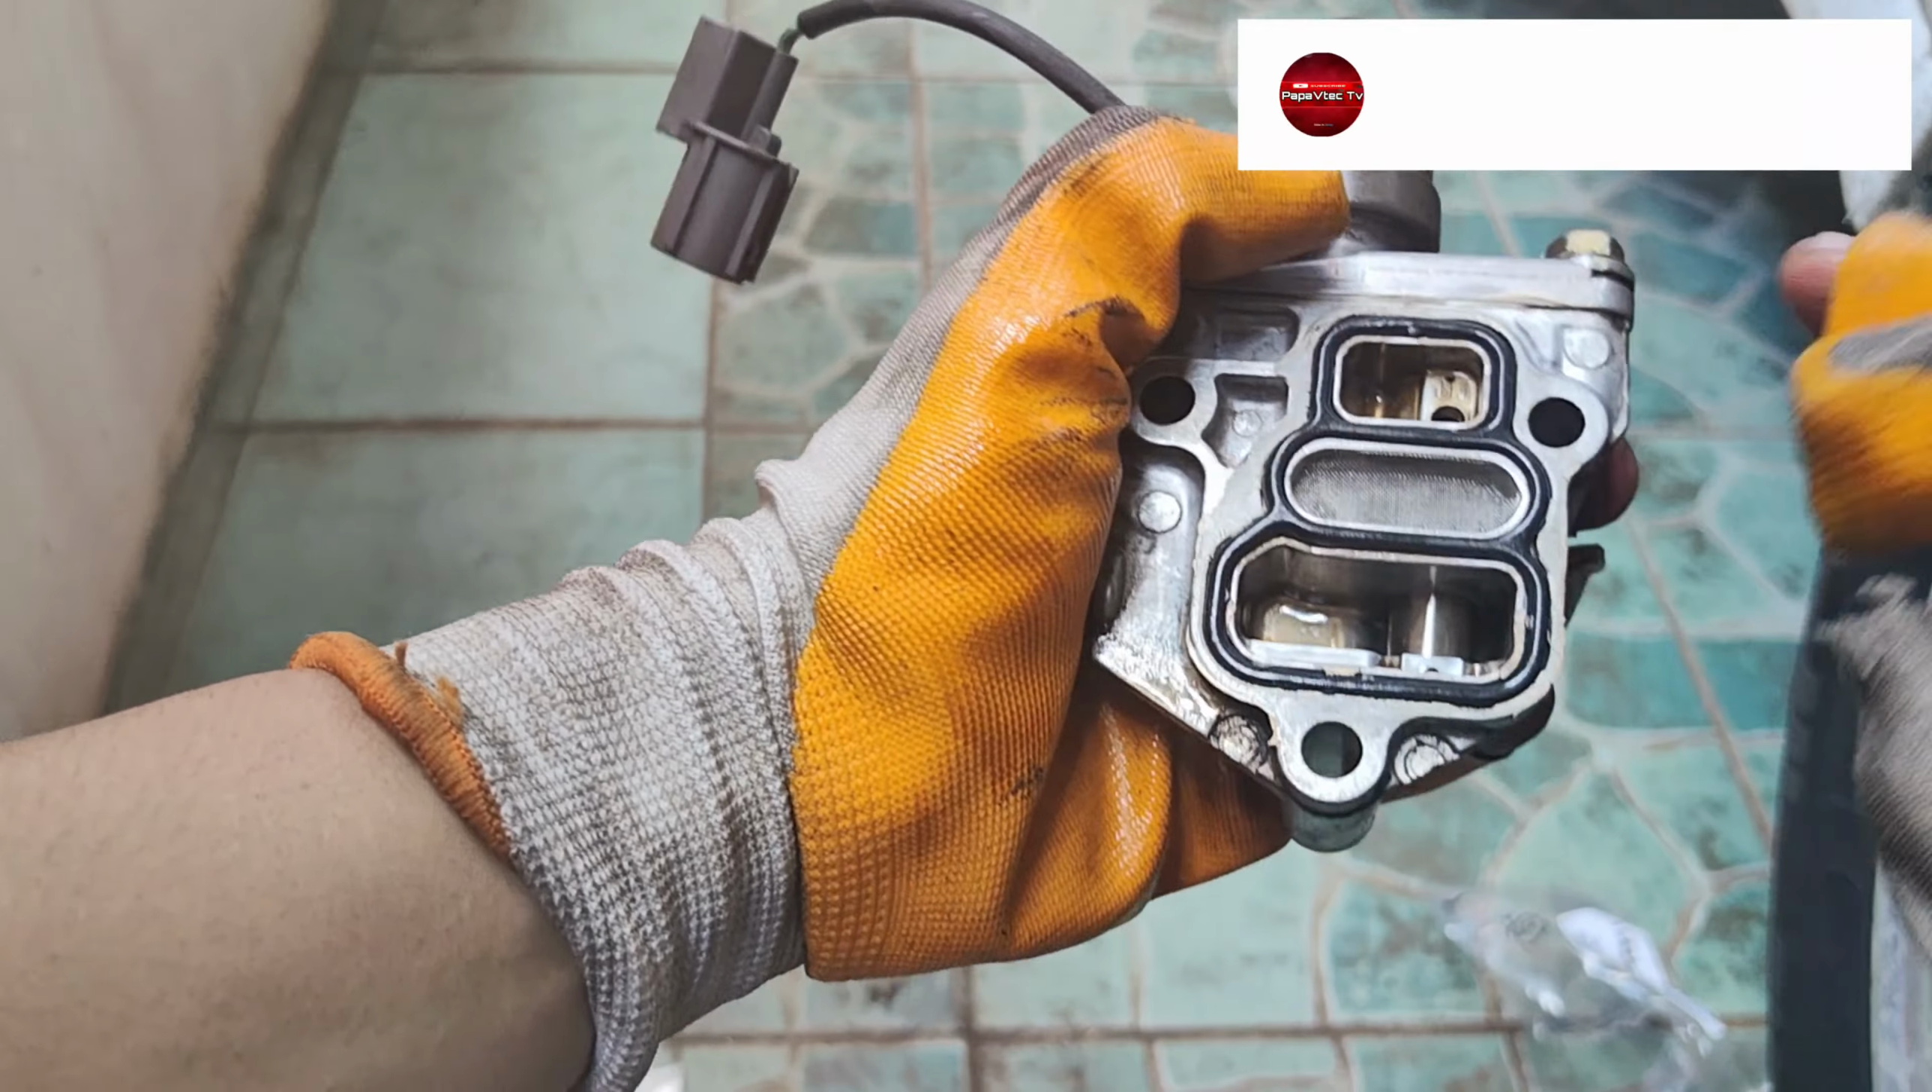So mga paps, na pasok na natin yung bagong rubber gasket.